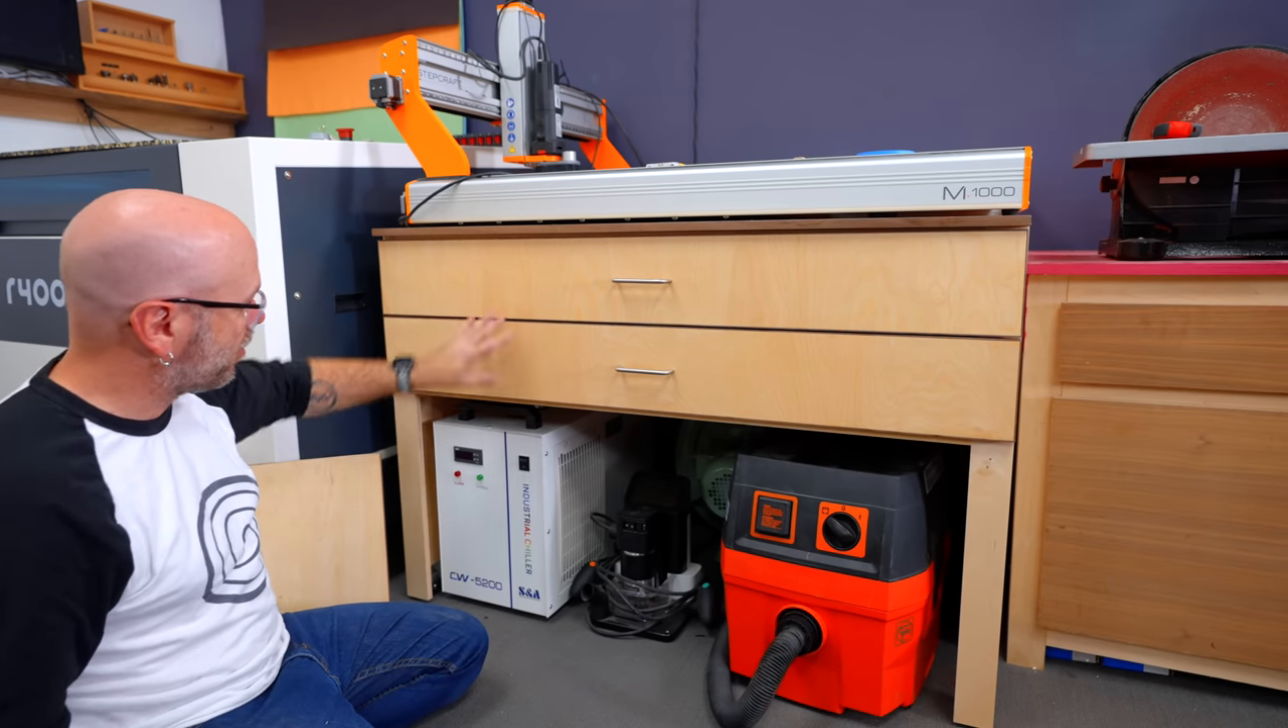Got the CNC sitting on top. I got the drawers installed.